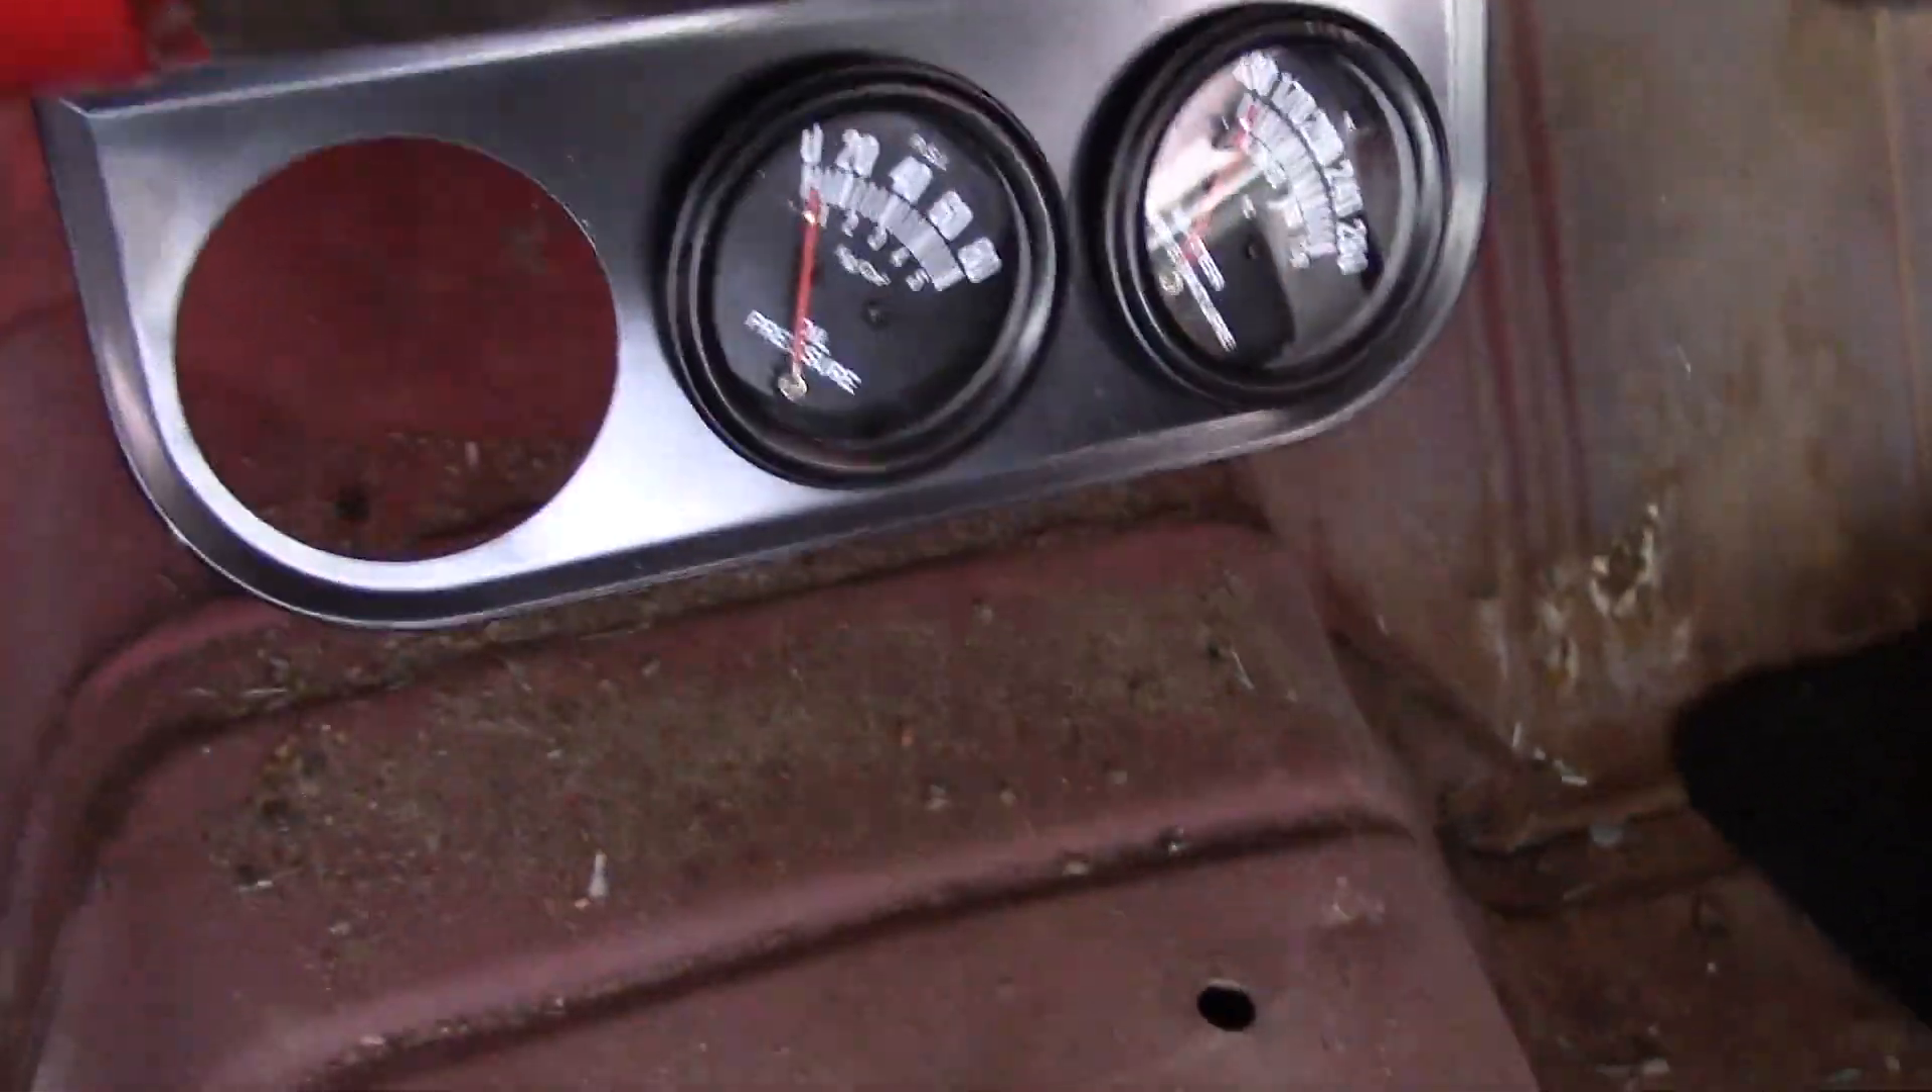Okay, I got both gauges in.